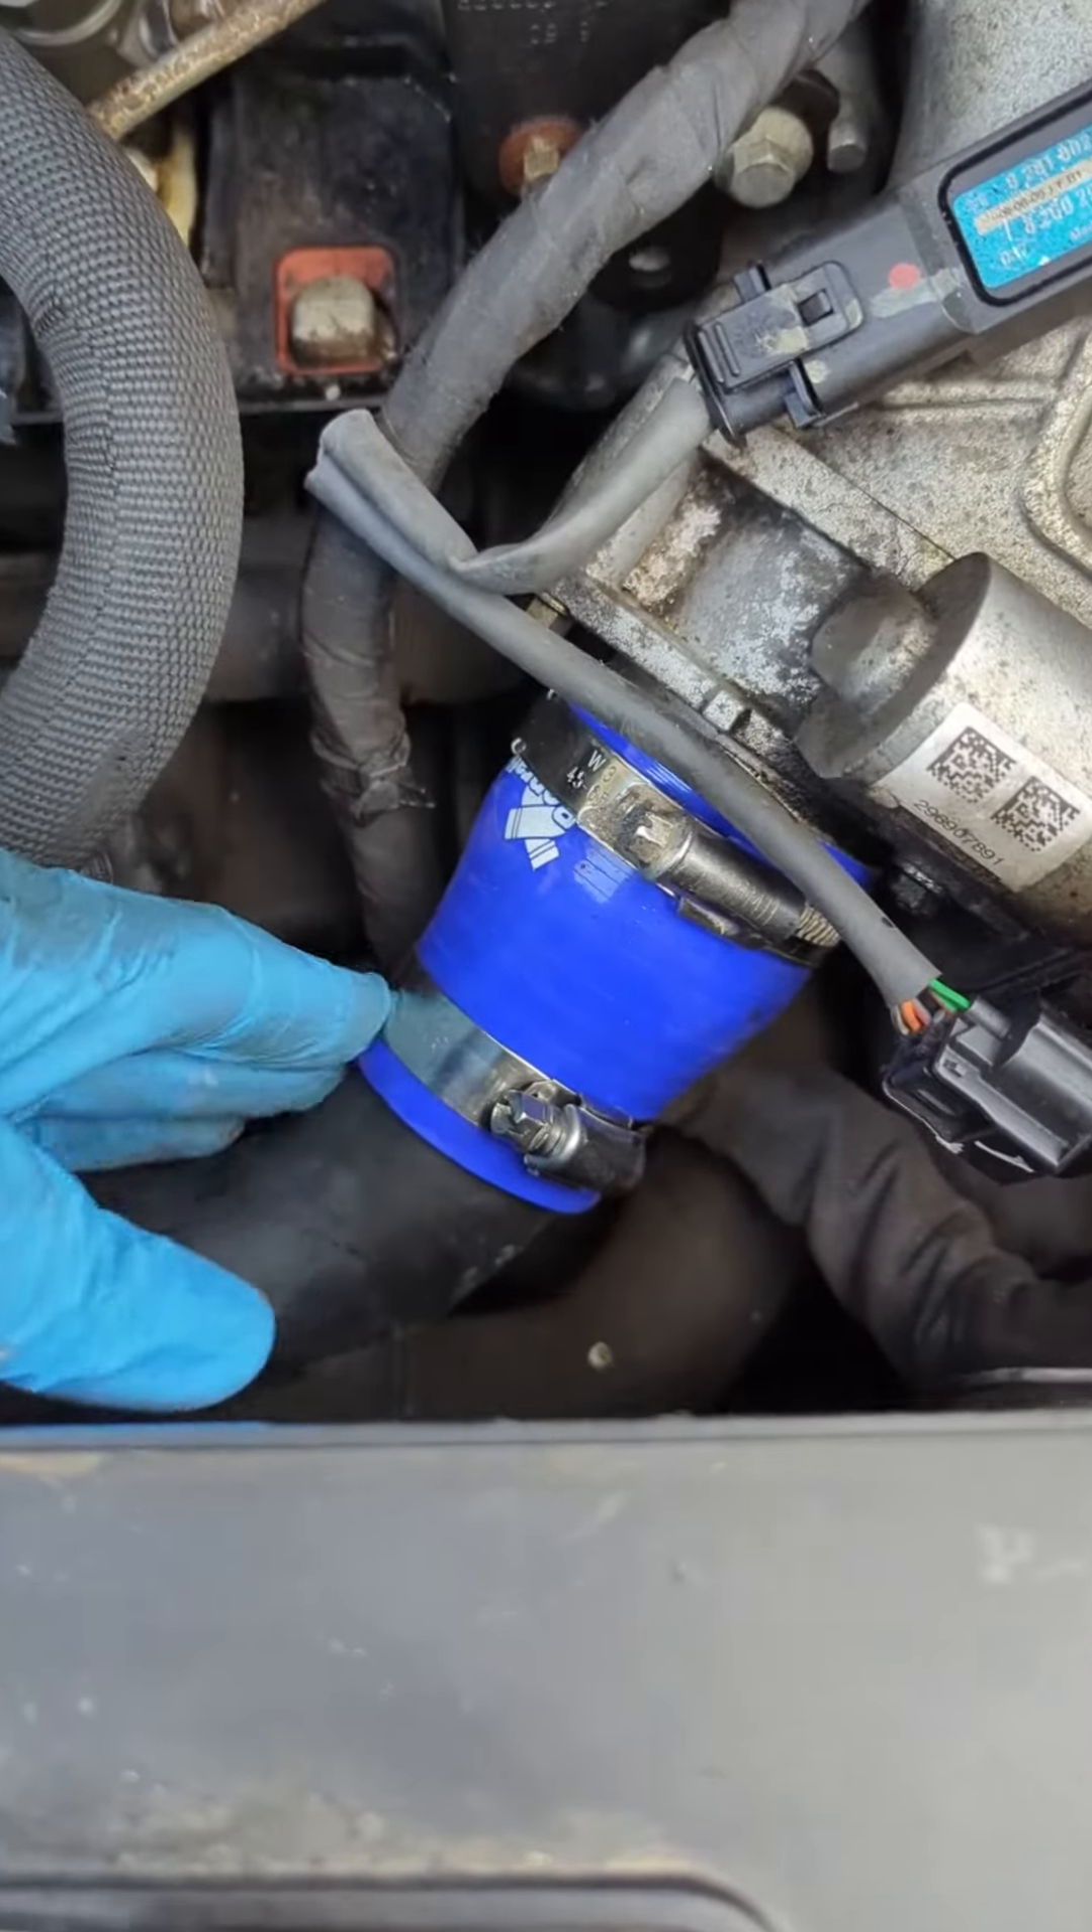Le manchon est installé il est bien serré.